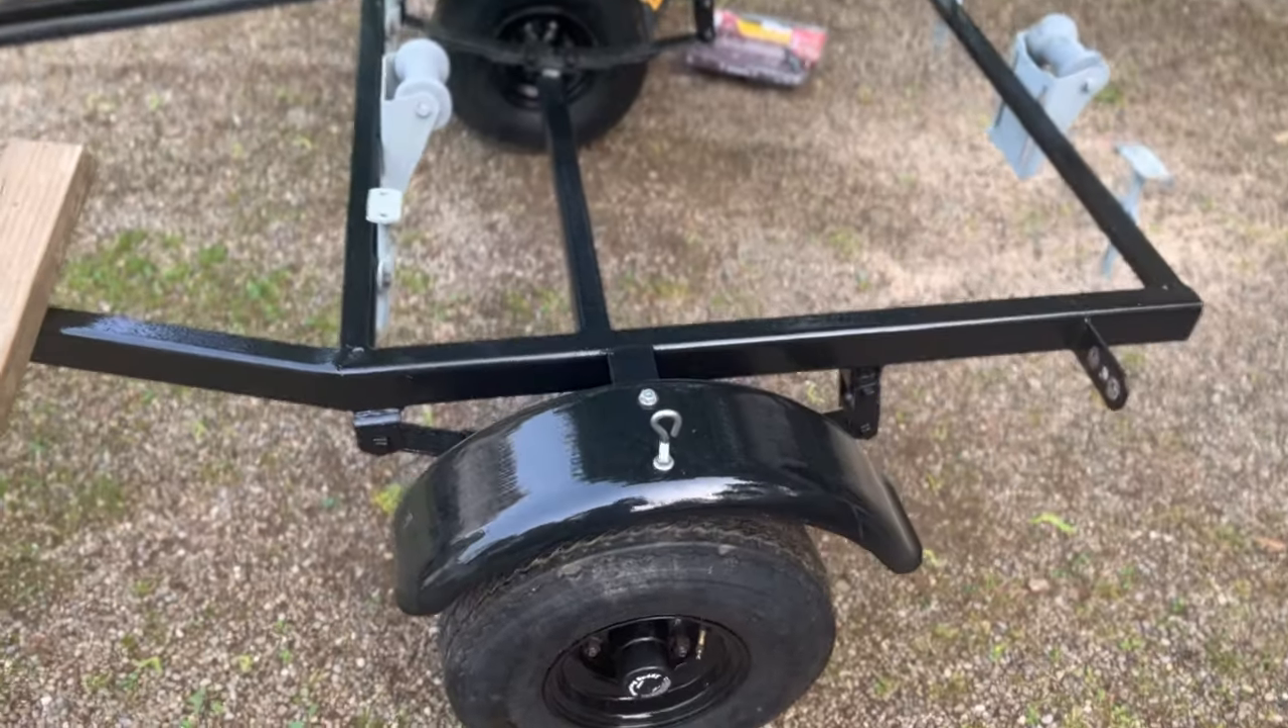Got the fenders on we got eye bolts right there to strap the boat down when we have it on the trailer.